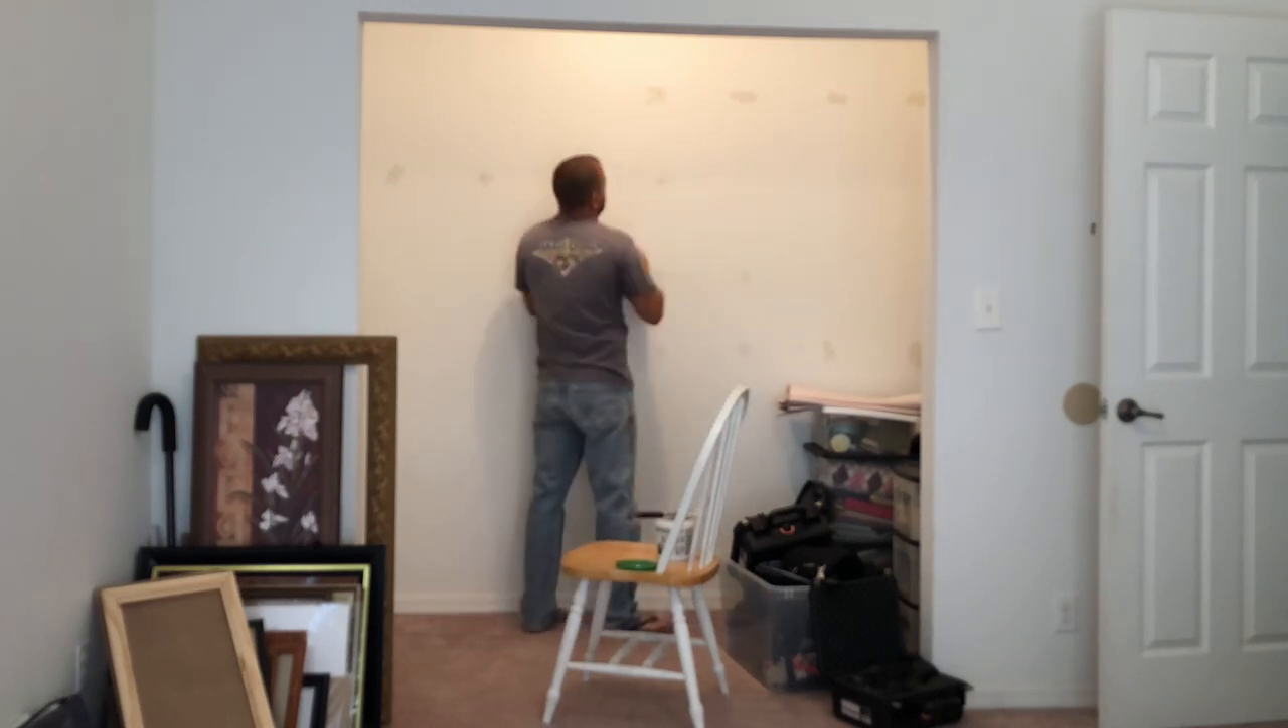We've removed all of the closet shelves.